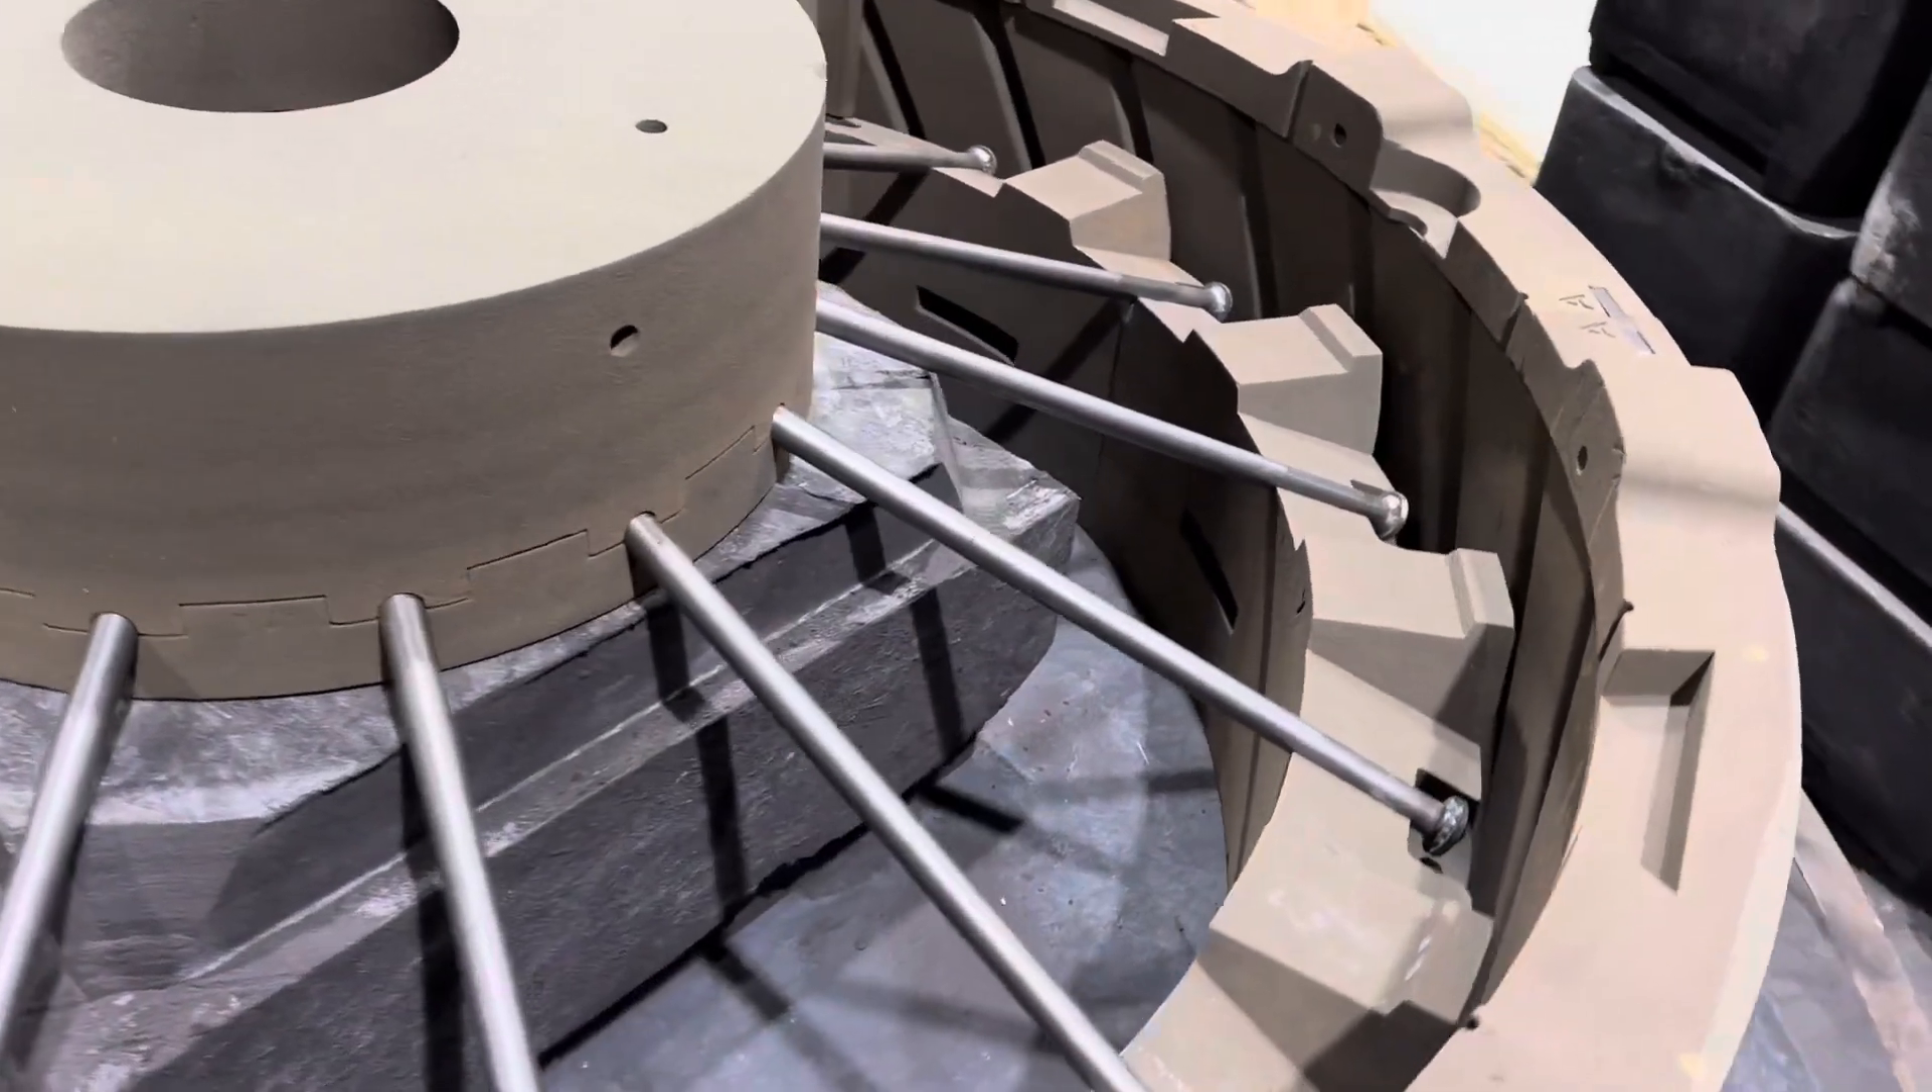The steel fabricated spokes are assembled.